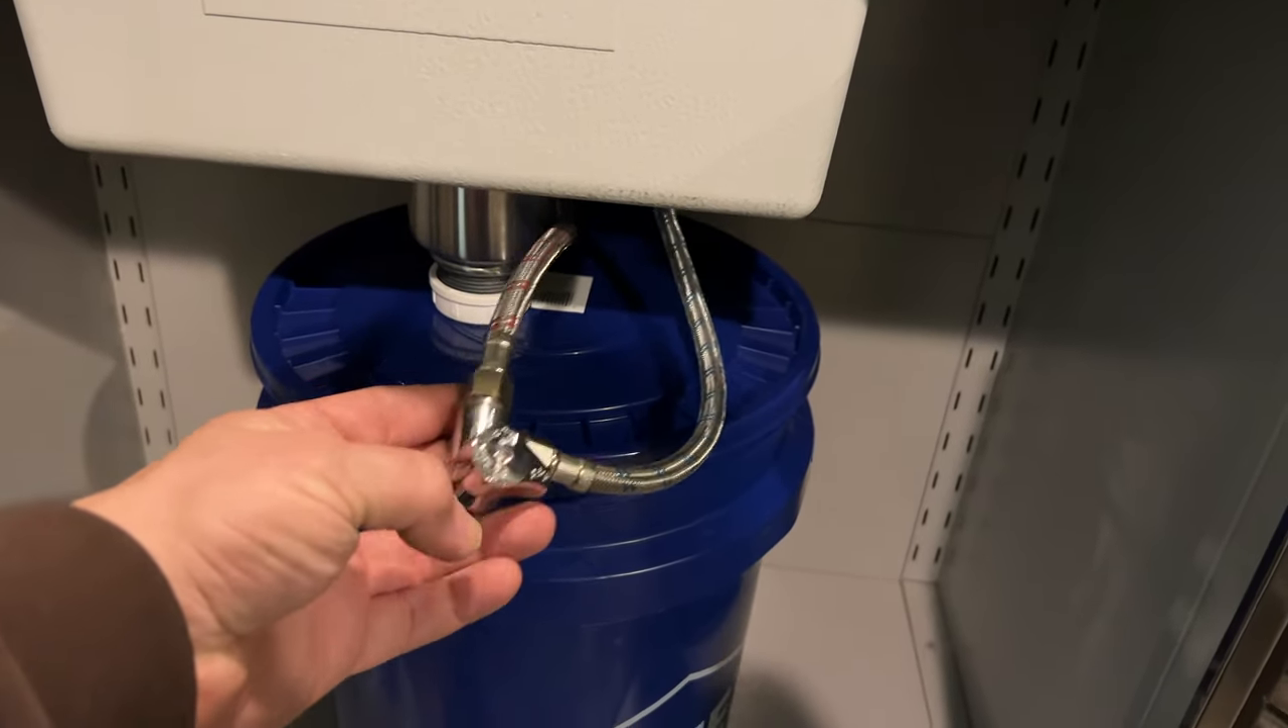For now this vehicle is only going to have cold water so I've connected both the hot and the cold input lines to the sink to this valve.